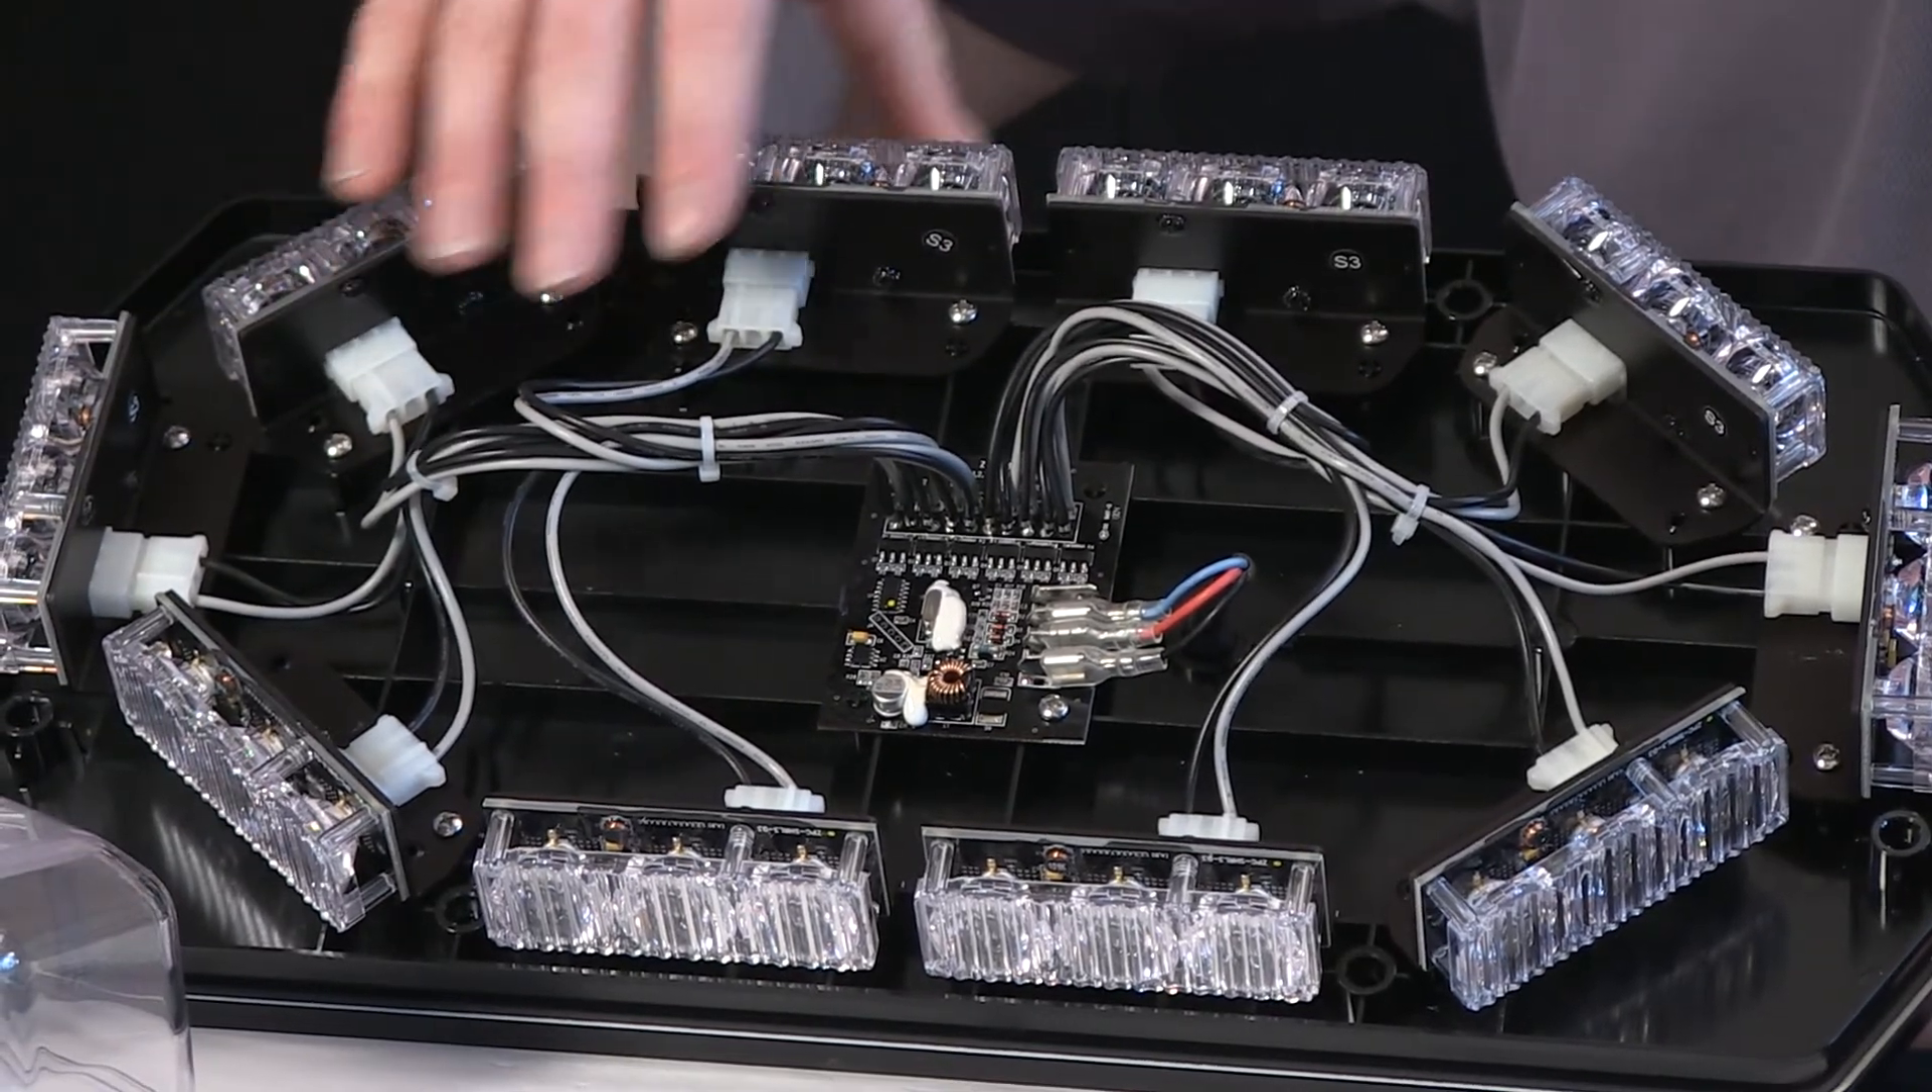You can see the ten light heads mounted around here are all soldered in to the board here in central points.